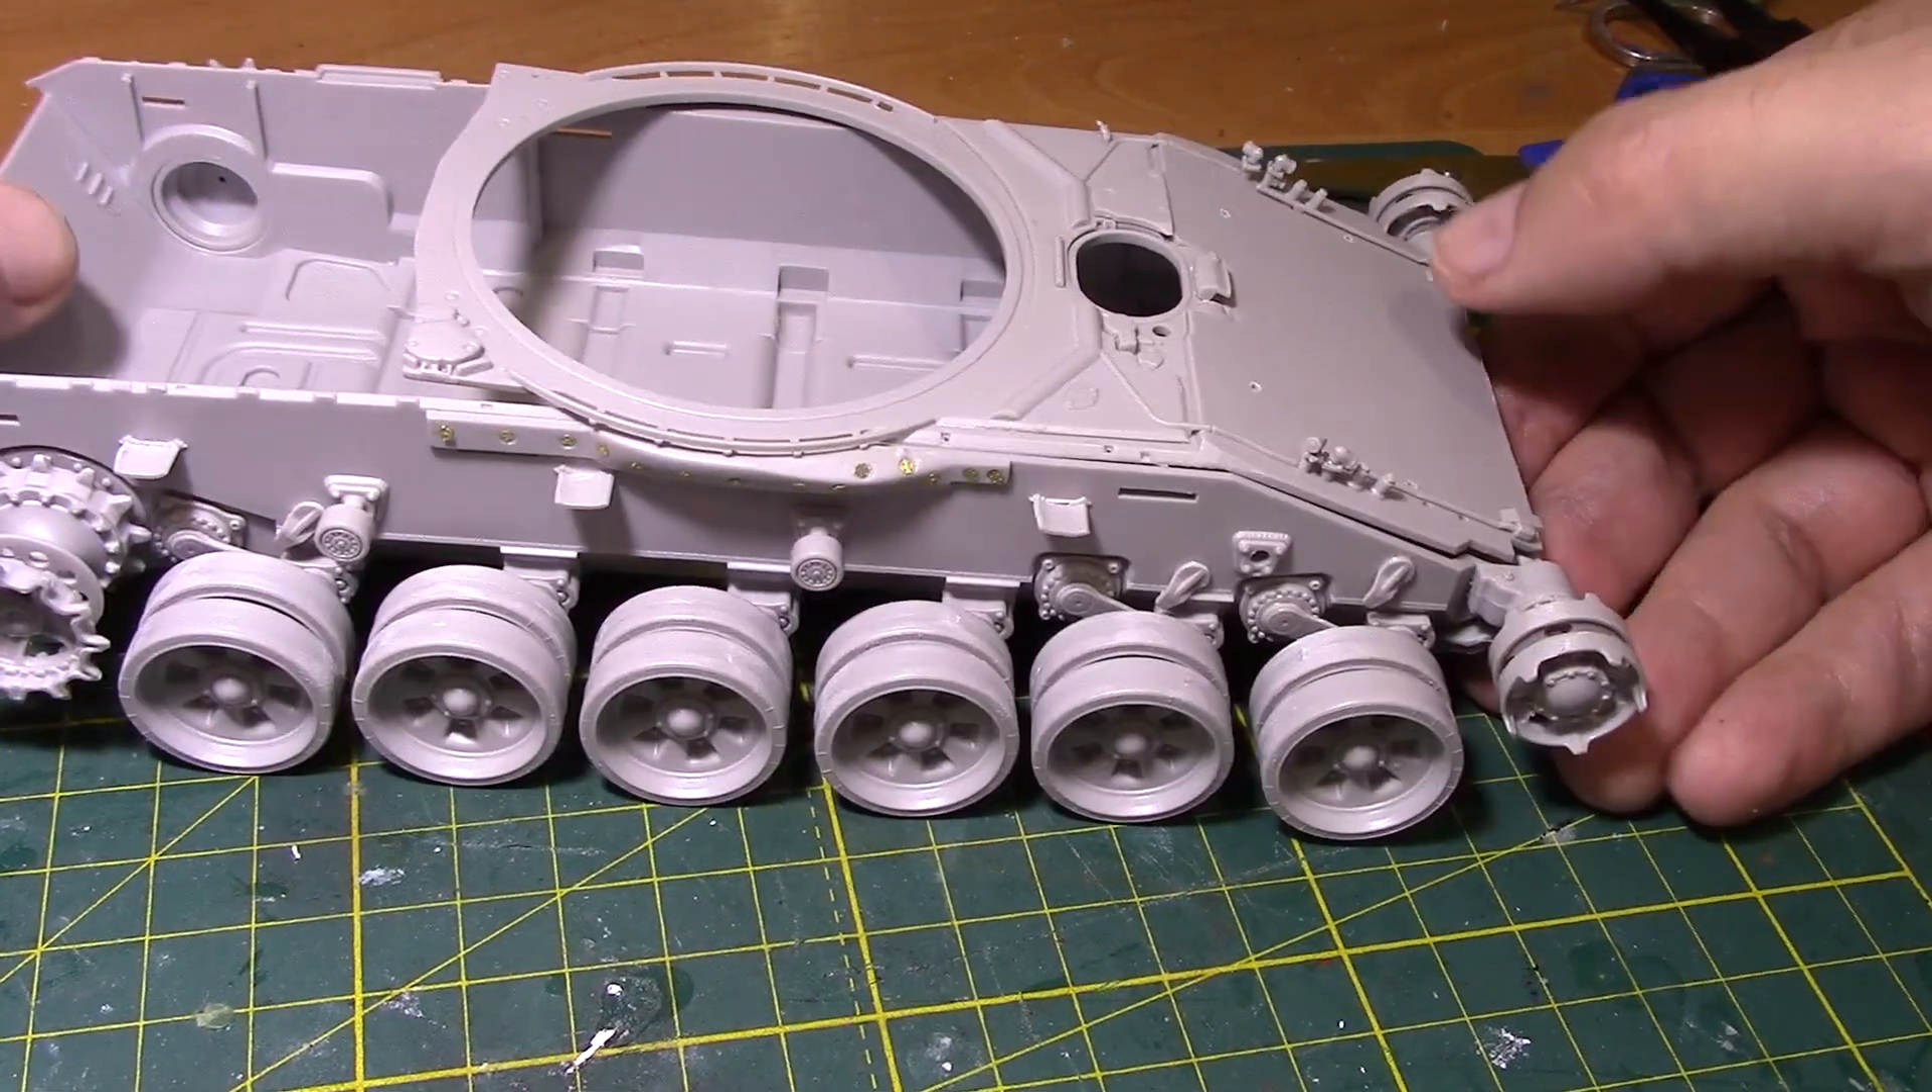Одел я каточки на свои места.